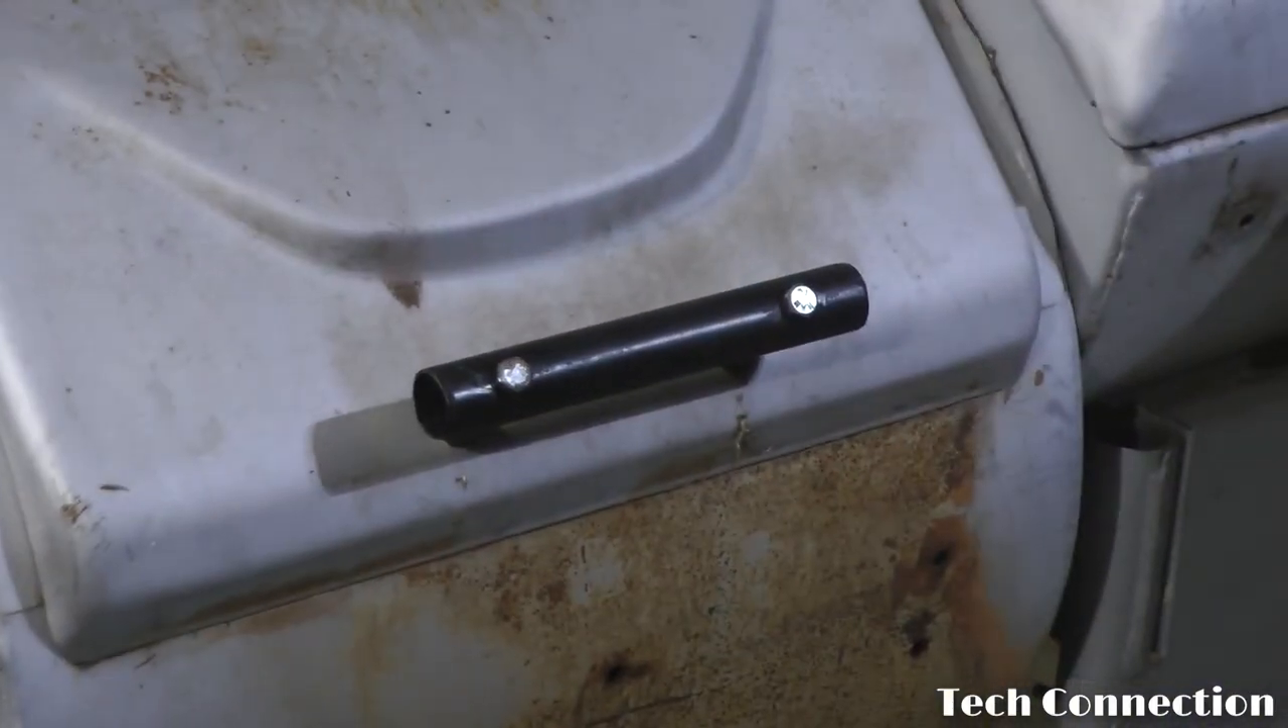All right so uh we got our new and improved steel handles on.